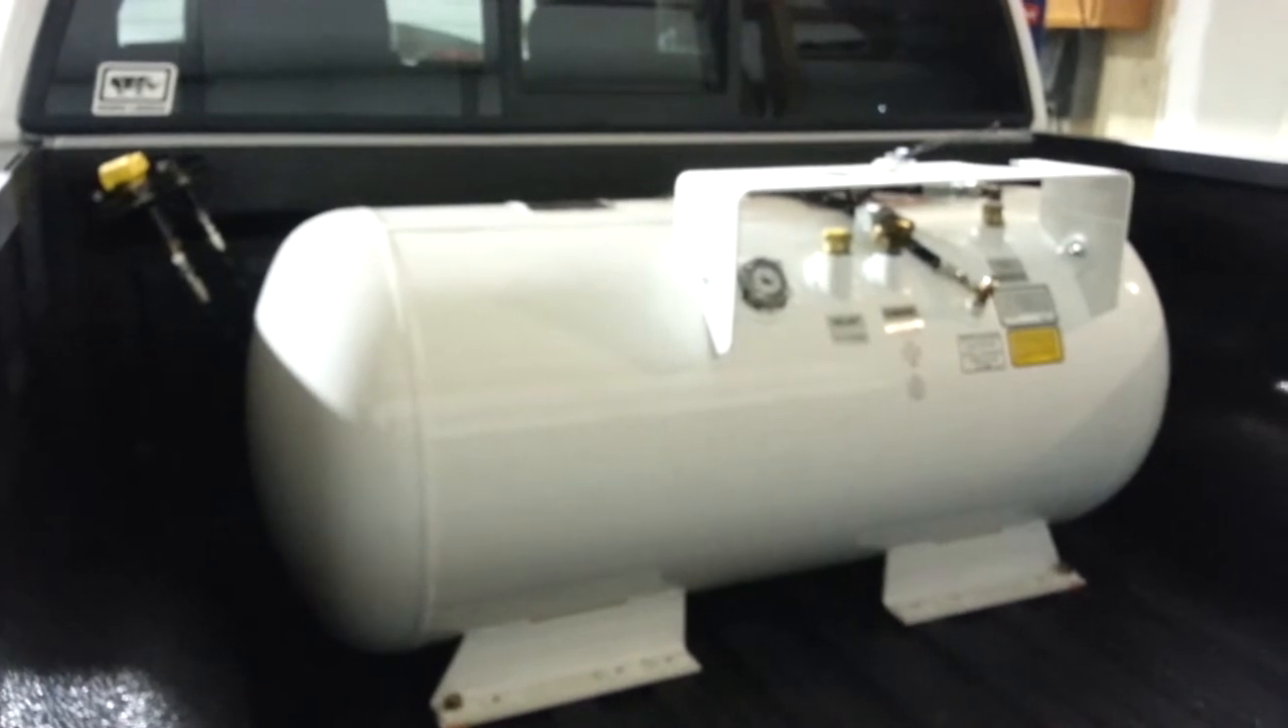This is a picture of our tank that I've already installed into the bed.